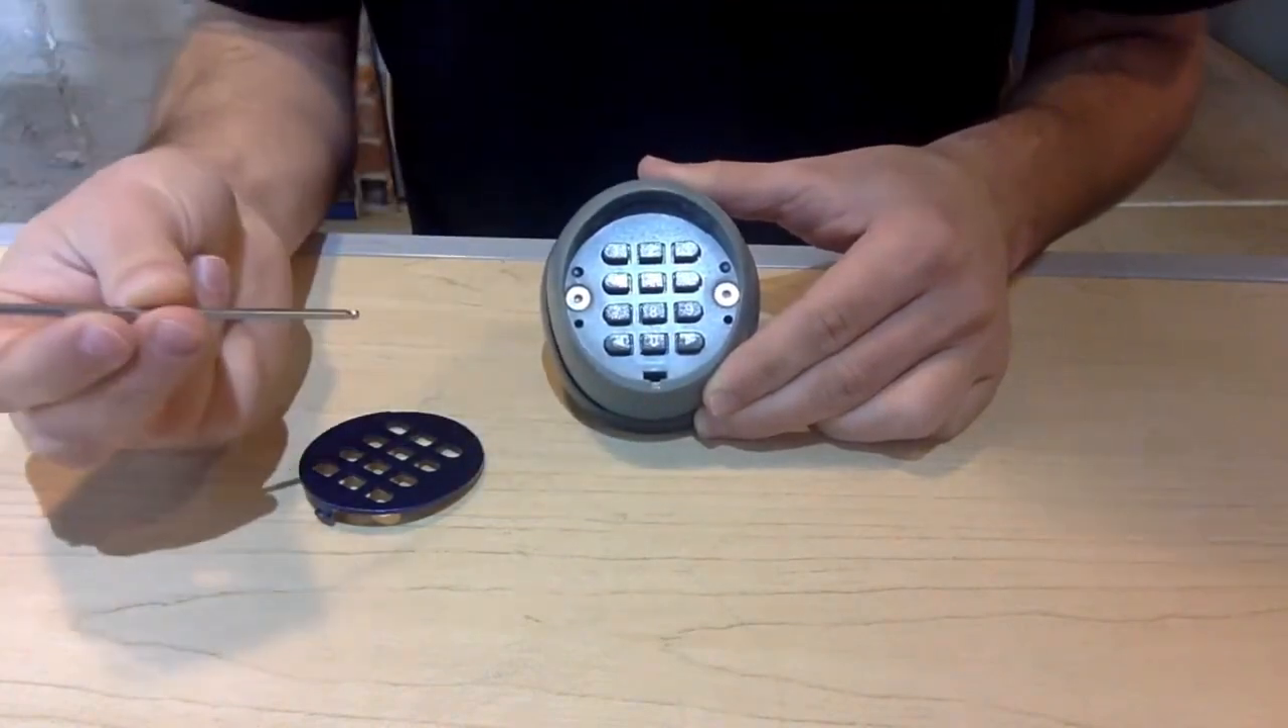So with the blue panel off now, you'll see the gray backing and then also the two allen wrench screws.